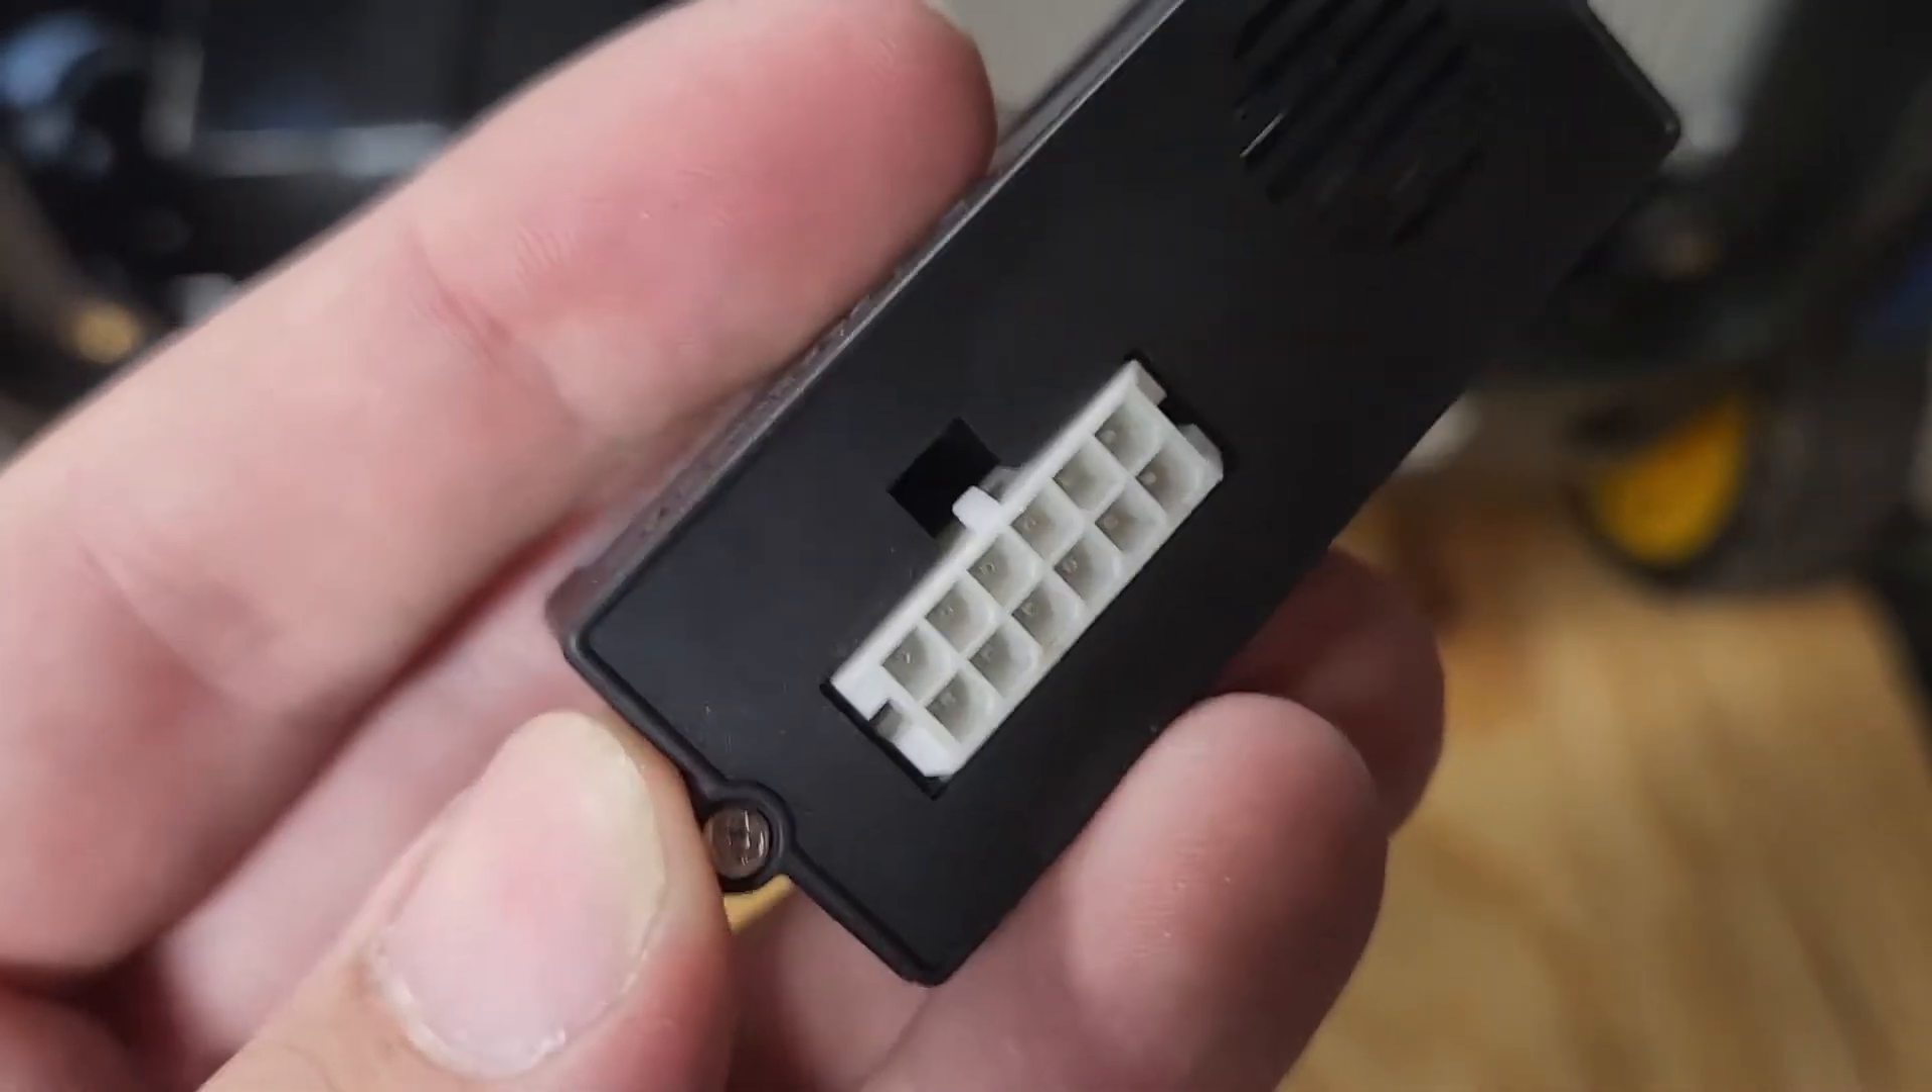You could put tape over these vents, but if you look close, you'll see there are also gaps around the white plug that could leak CO into the module.